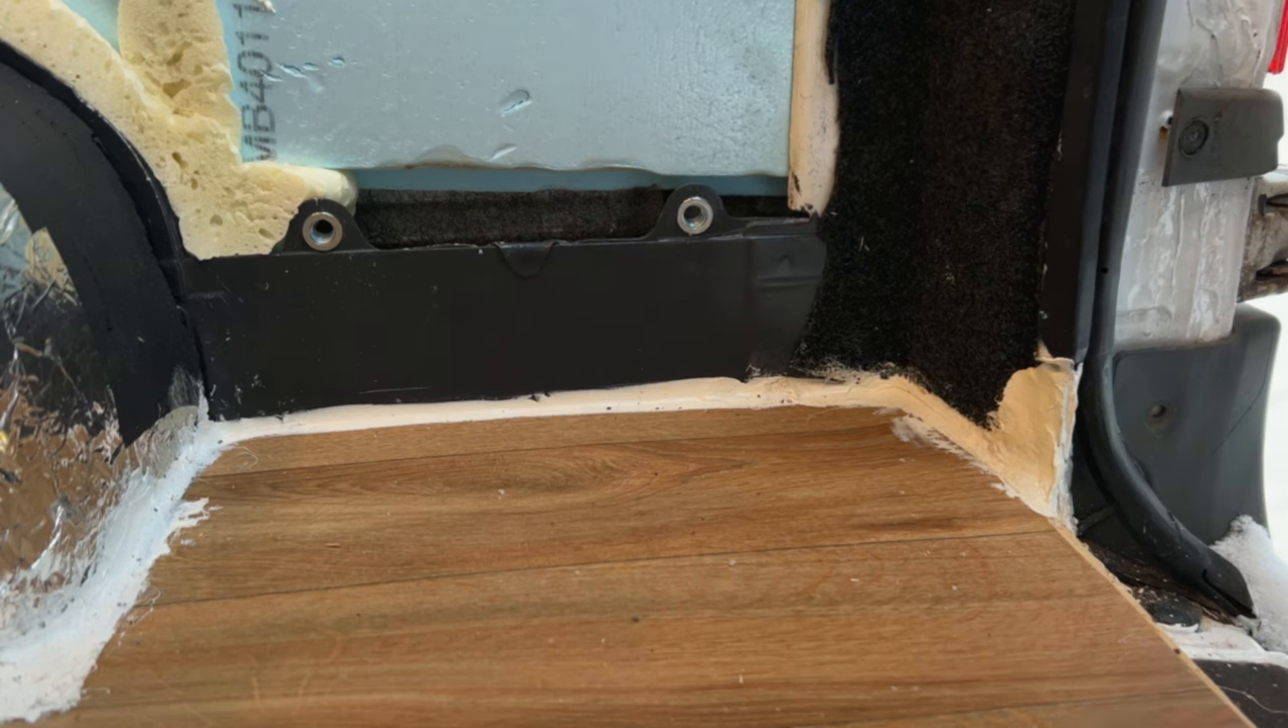Two rivet nuts in place and now I can go ahead and mount this.